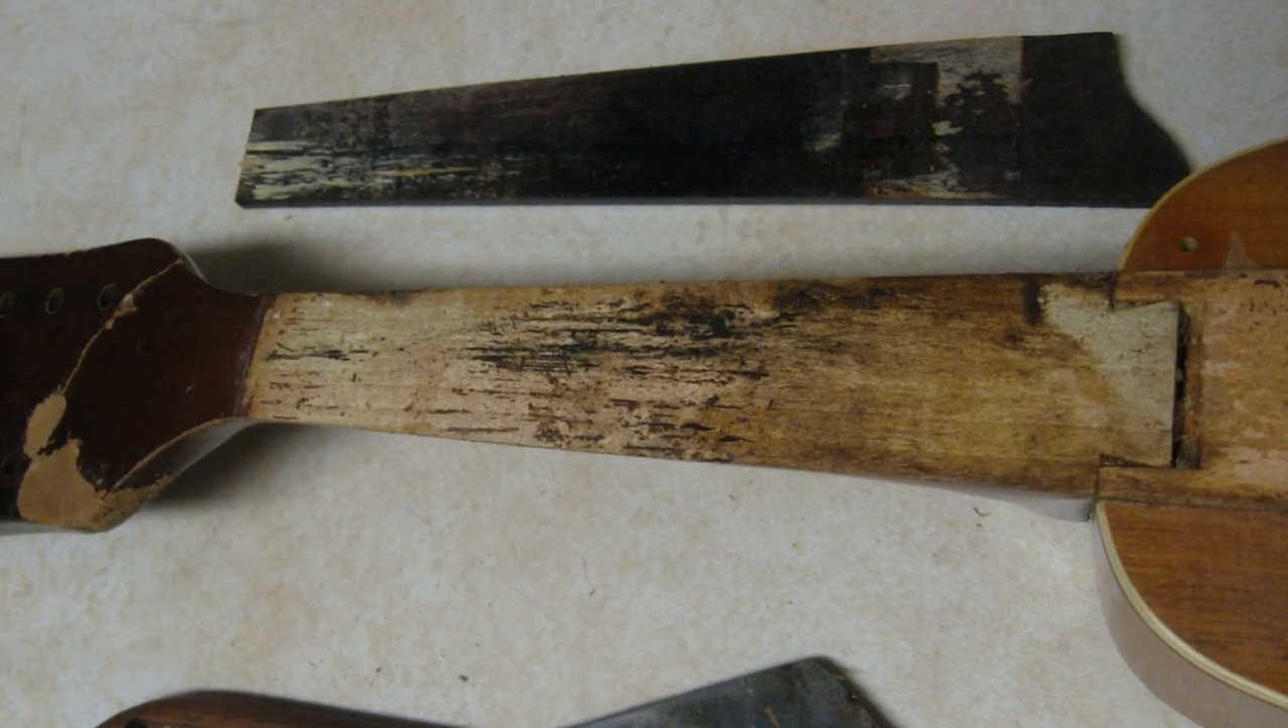Here we are with the board off. As you can see, it came off cleanly with minimal chipping.